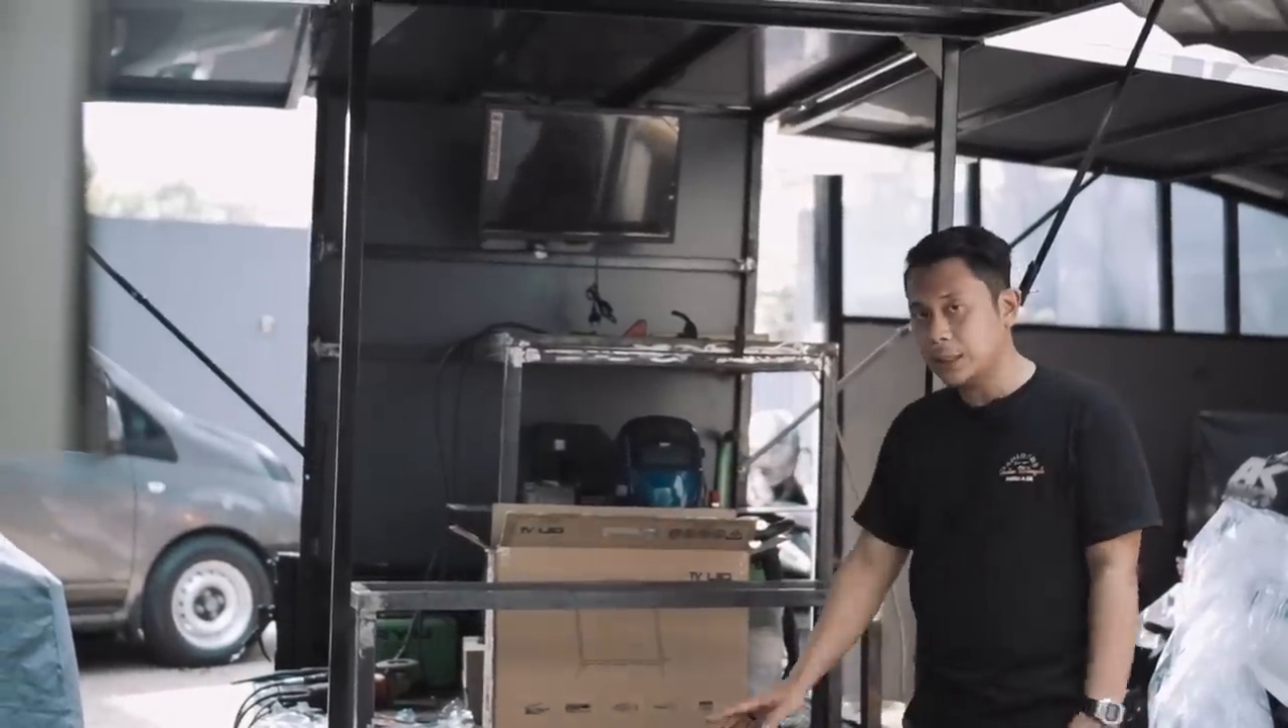Jadi bagian TV itu udah dipasang ya, di belakang.